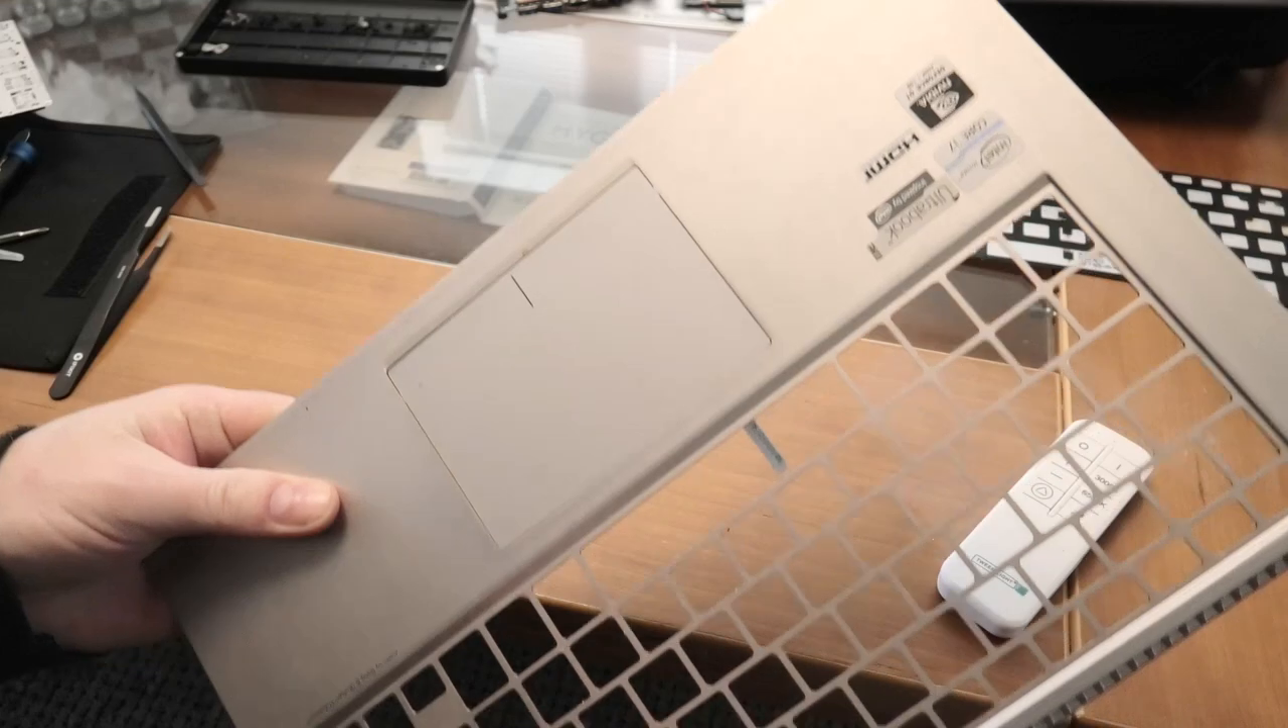And you can see I managed not to take the touchpad out that is still in.